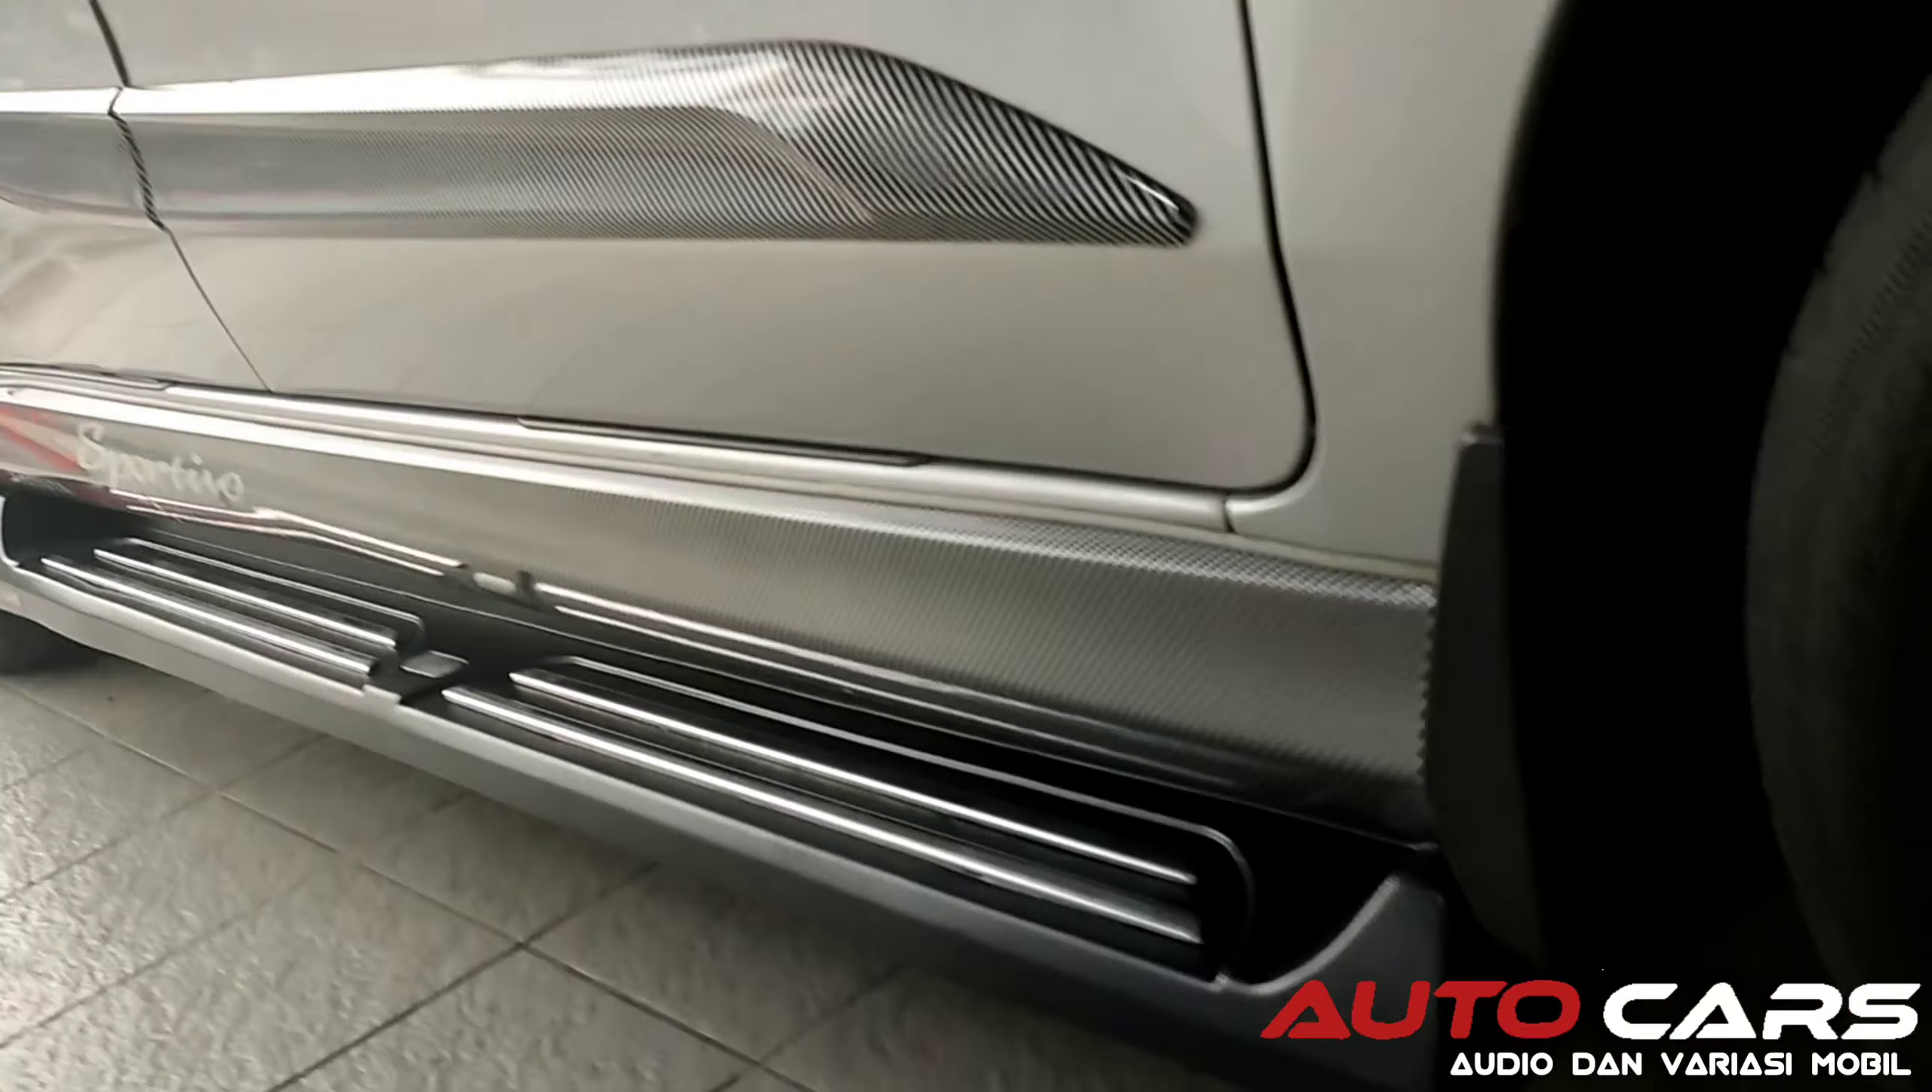Untuk injakan sampingnya kita sudah selesai terpasang nih guys.